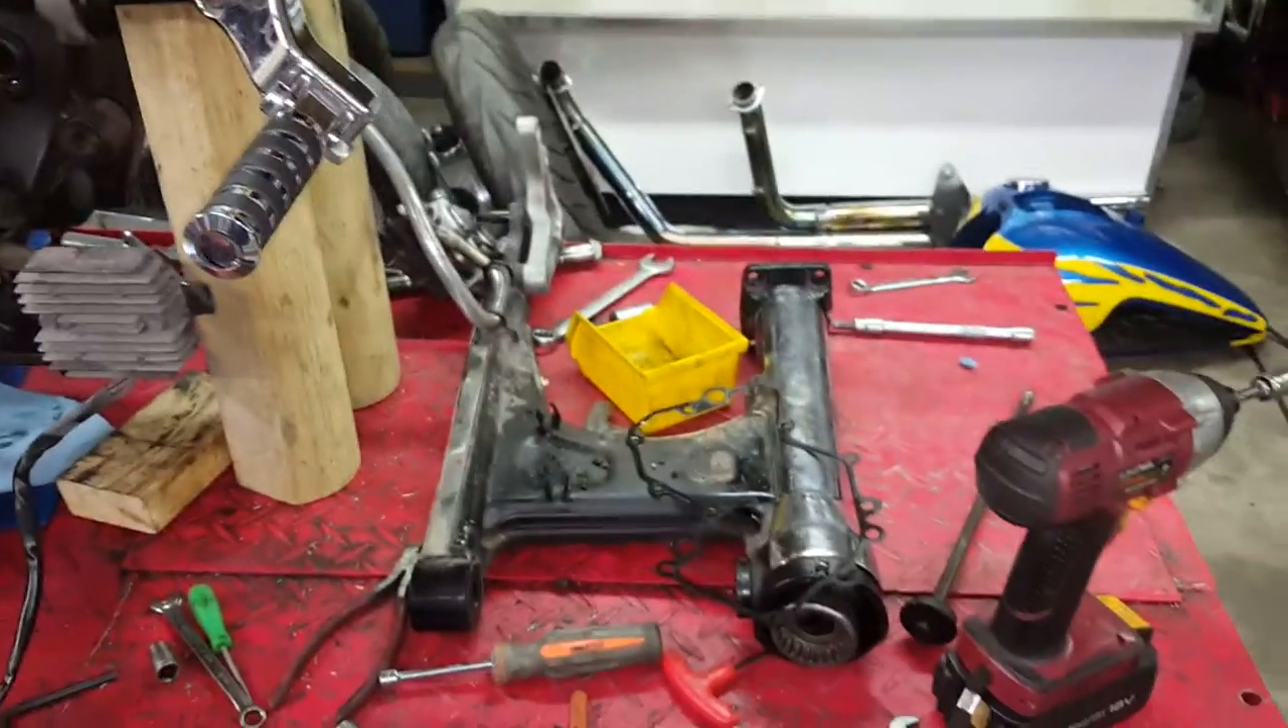As you can see I took the rear swing arm off and you know to get the drive shaft off.